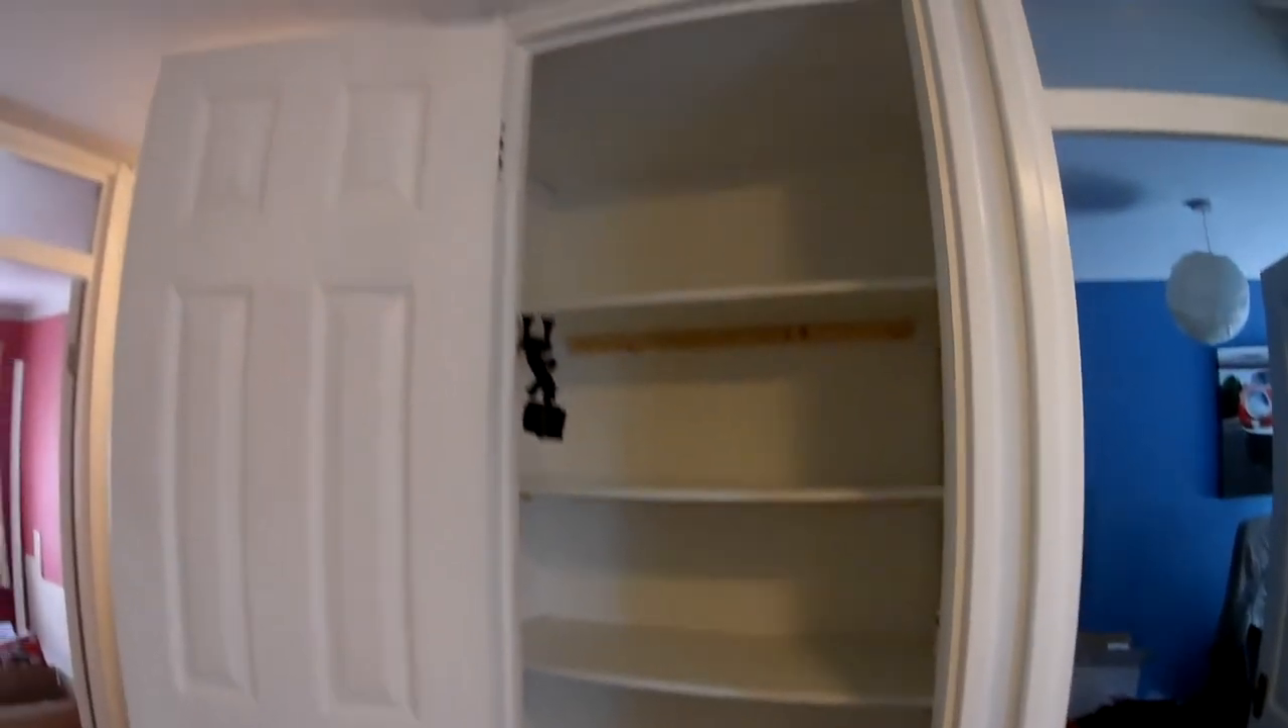Okay, so that's the four shelves in for a test fit.